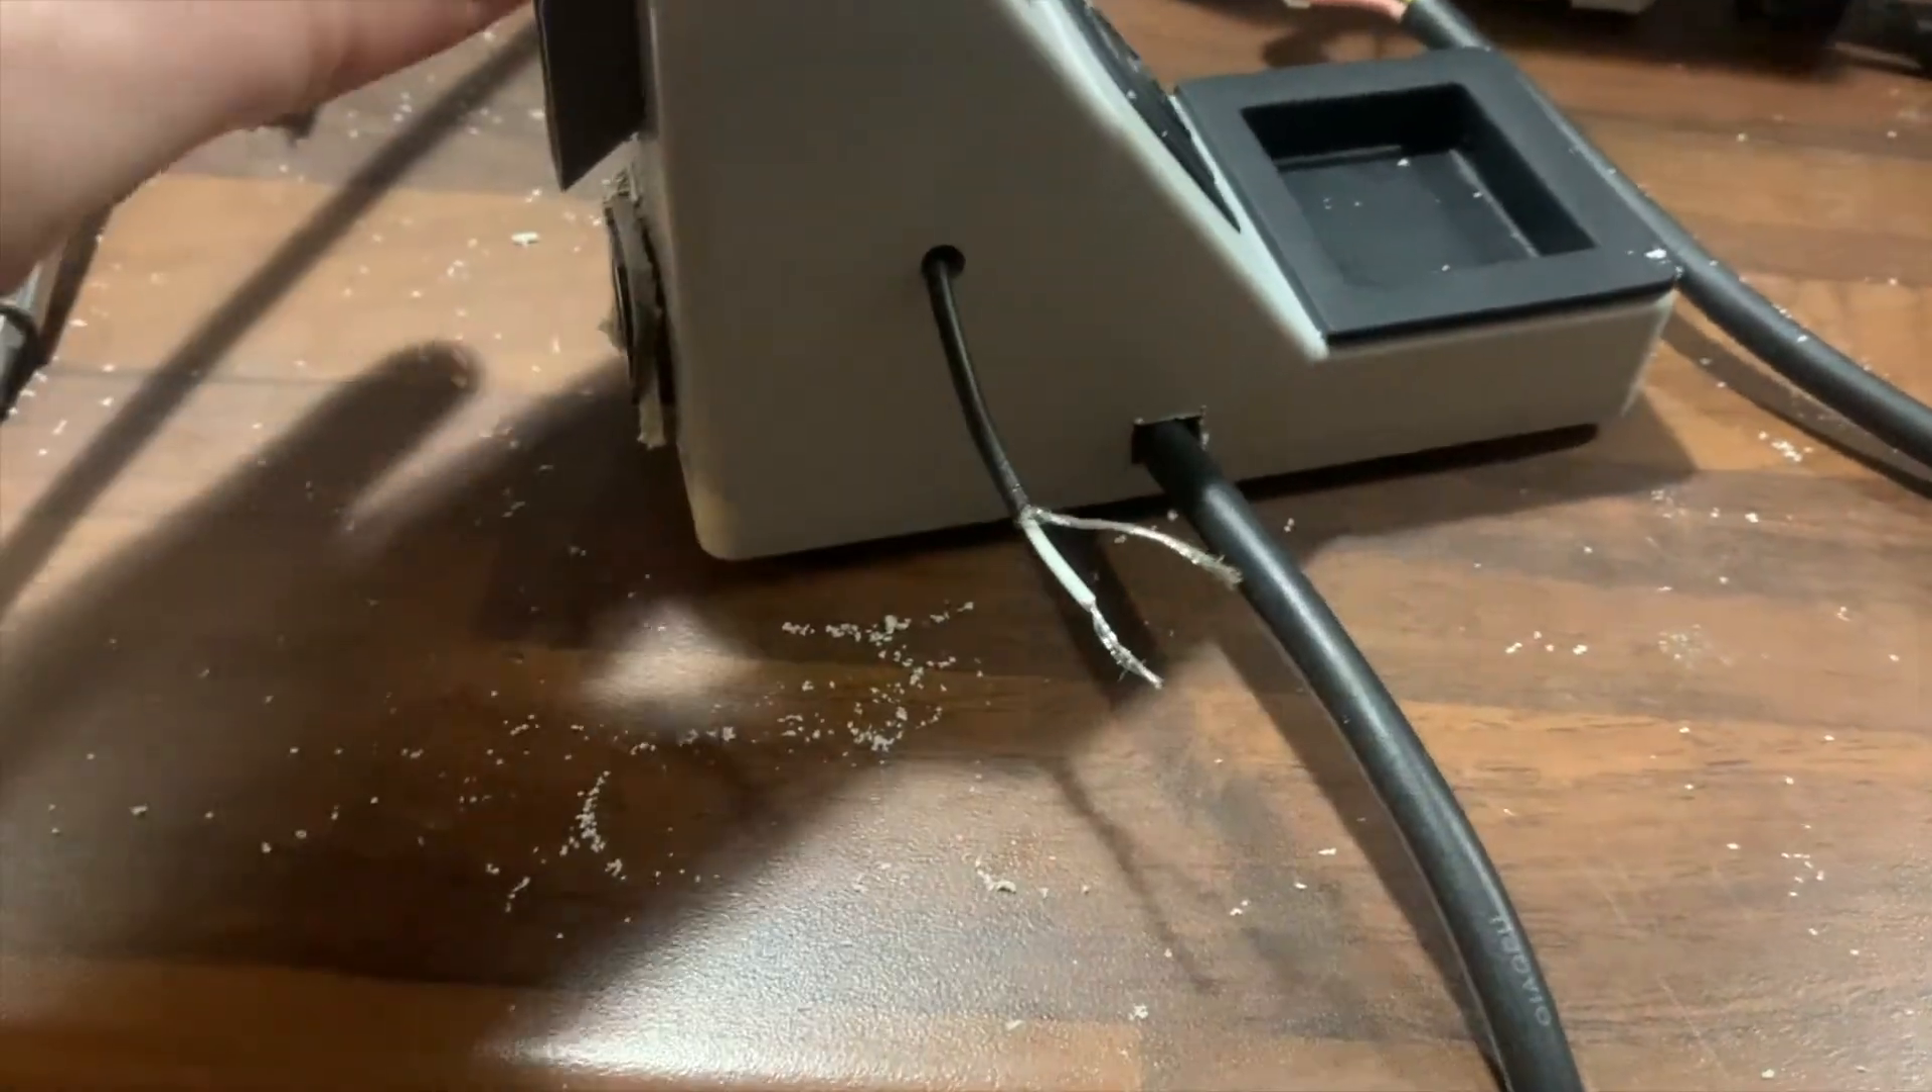I've run the cable from here, all the way to the stand, and in the side there, I've got the cable fed in the side.